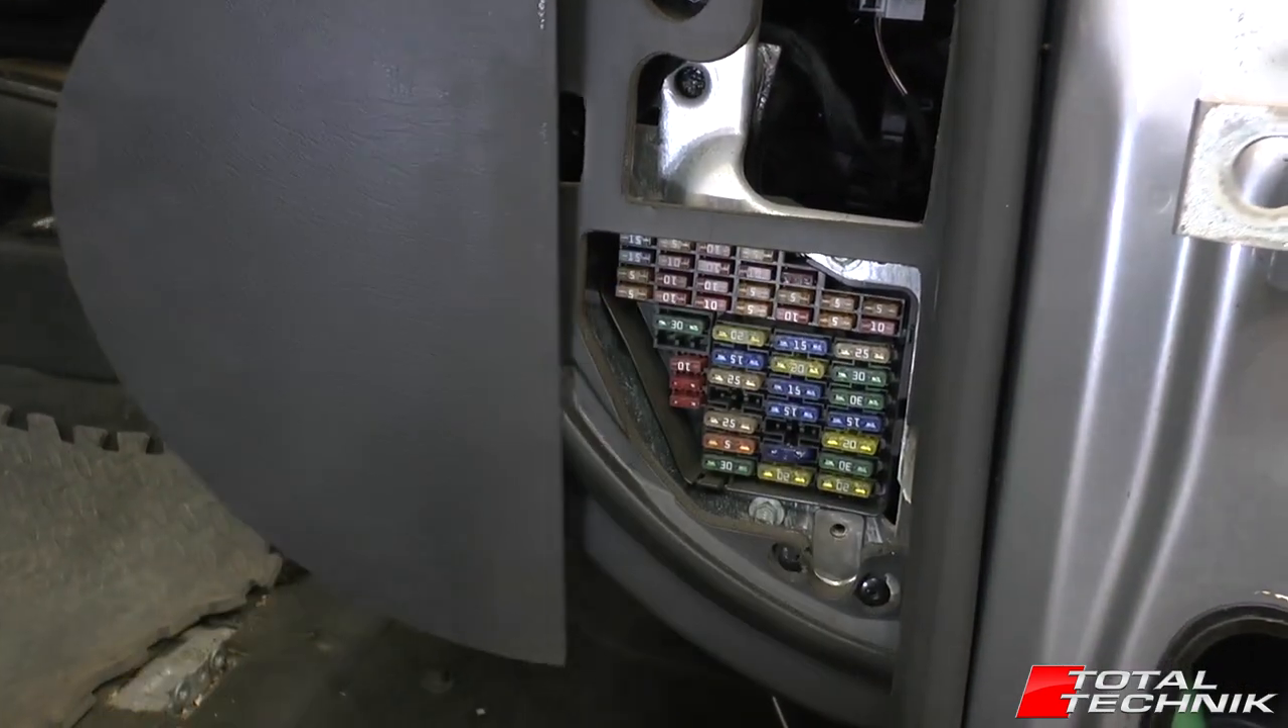So with the panel removed, as you can see that gives us access to this array of internal fuses right here.